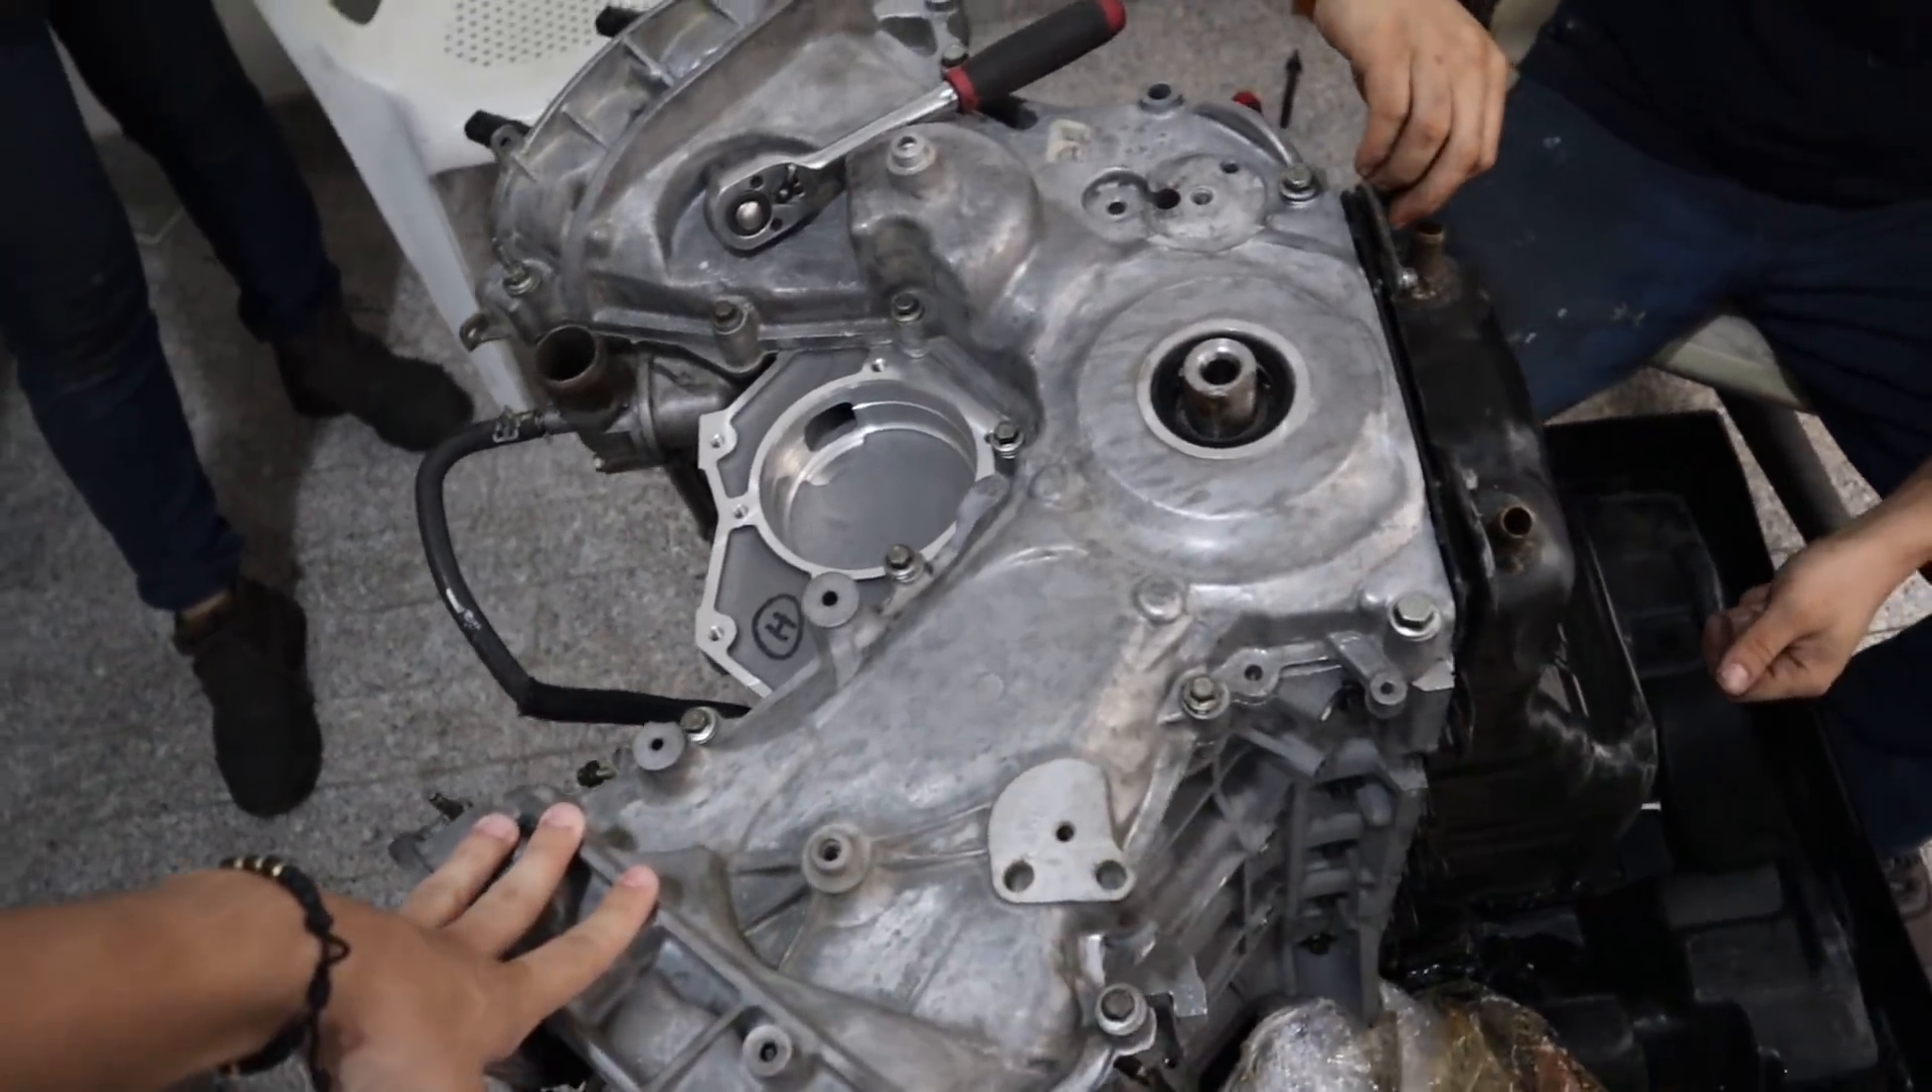Como pueden ver ya tenemos la tapa del tiempo colocada.